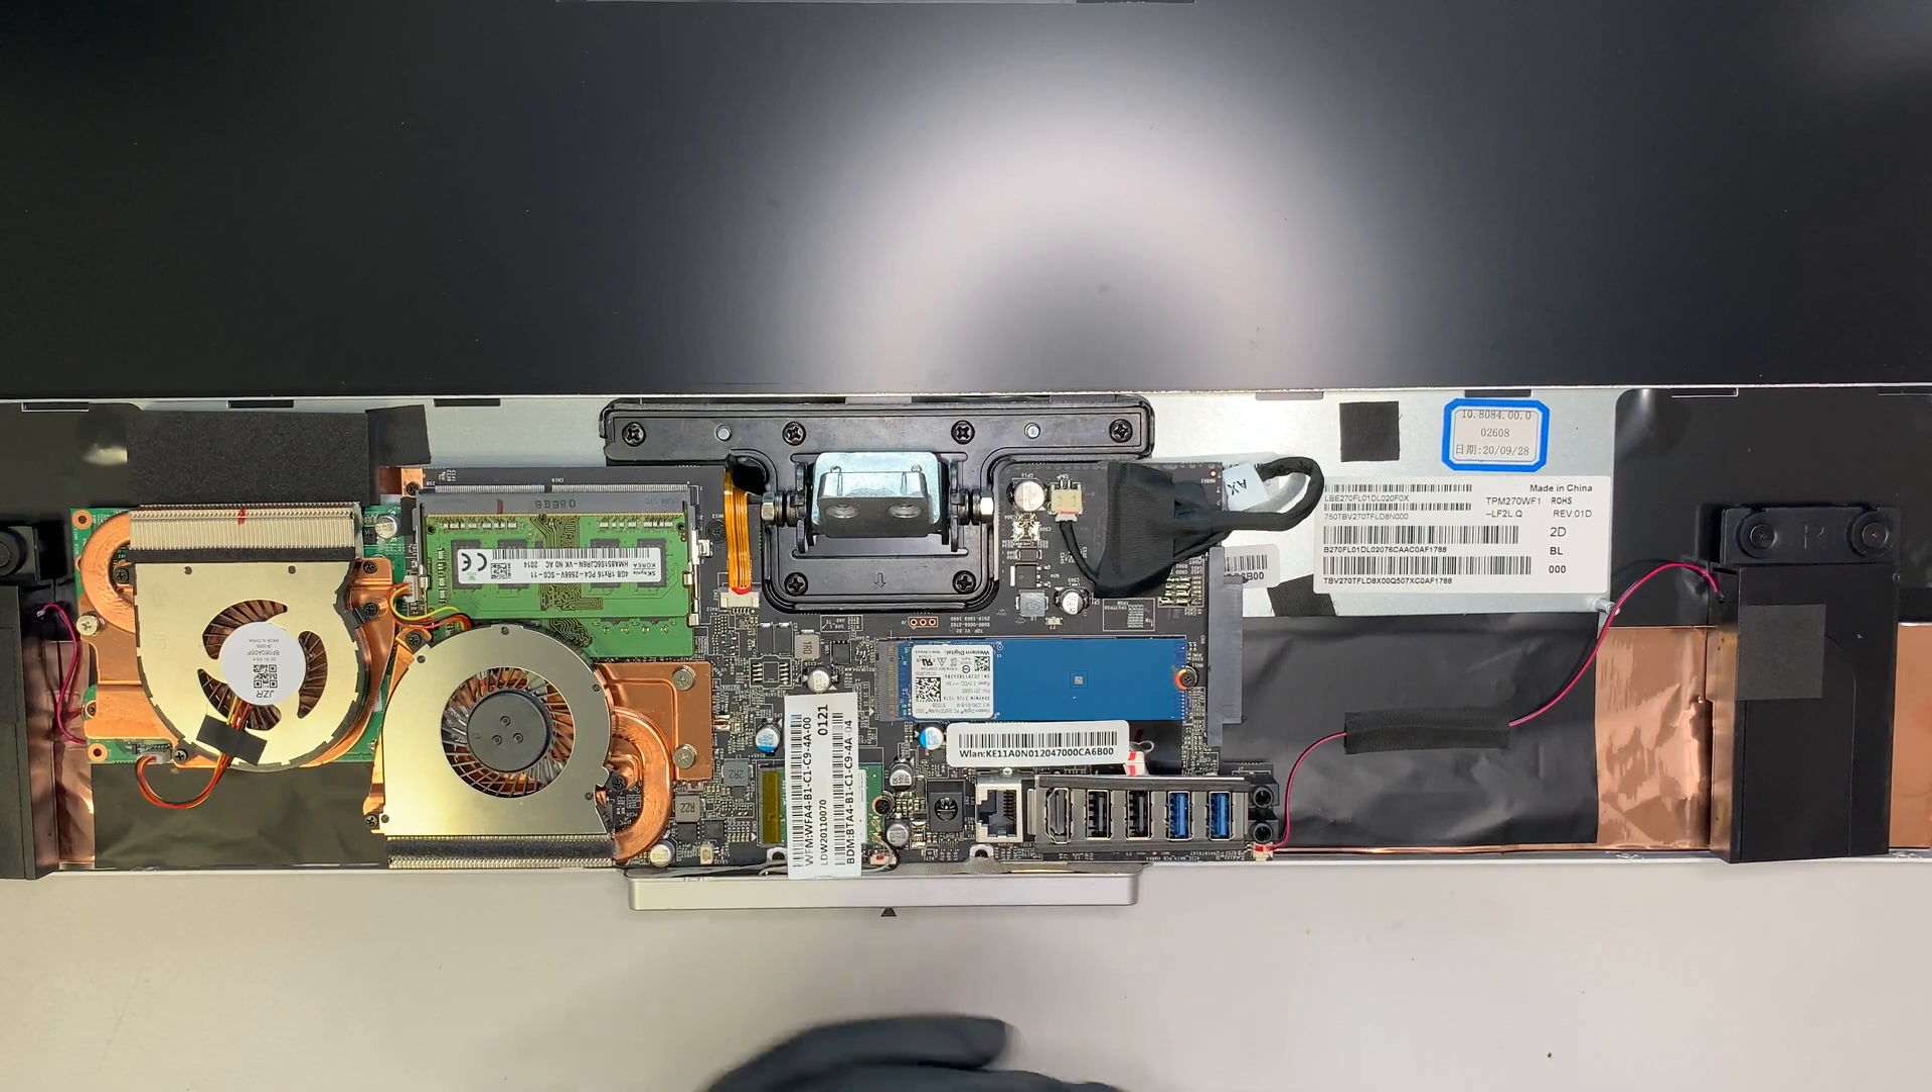Now, once the, back cover is removed, you can actually see your entire computer here.